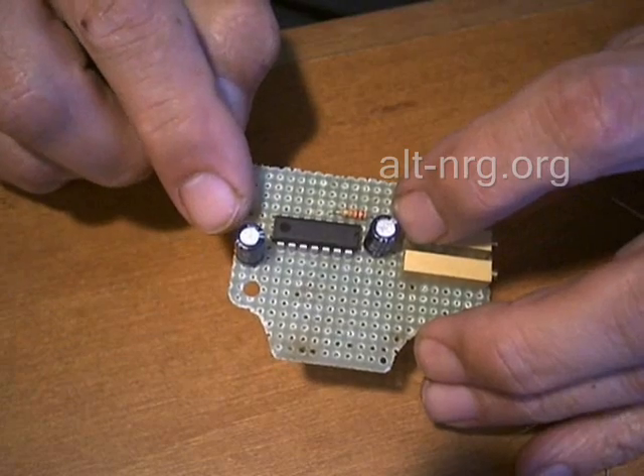These are the two electrolytic capacitors. I've already assembled those.